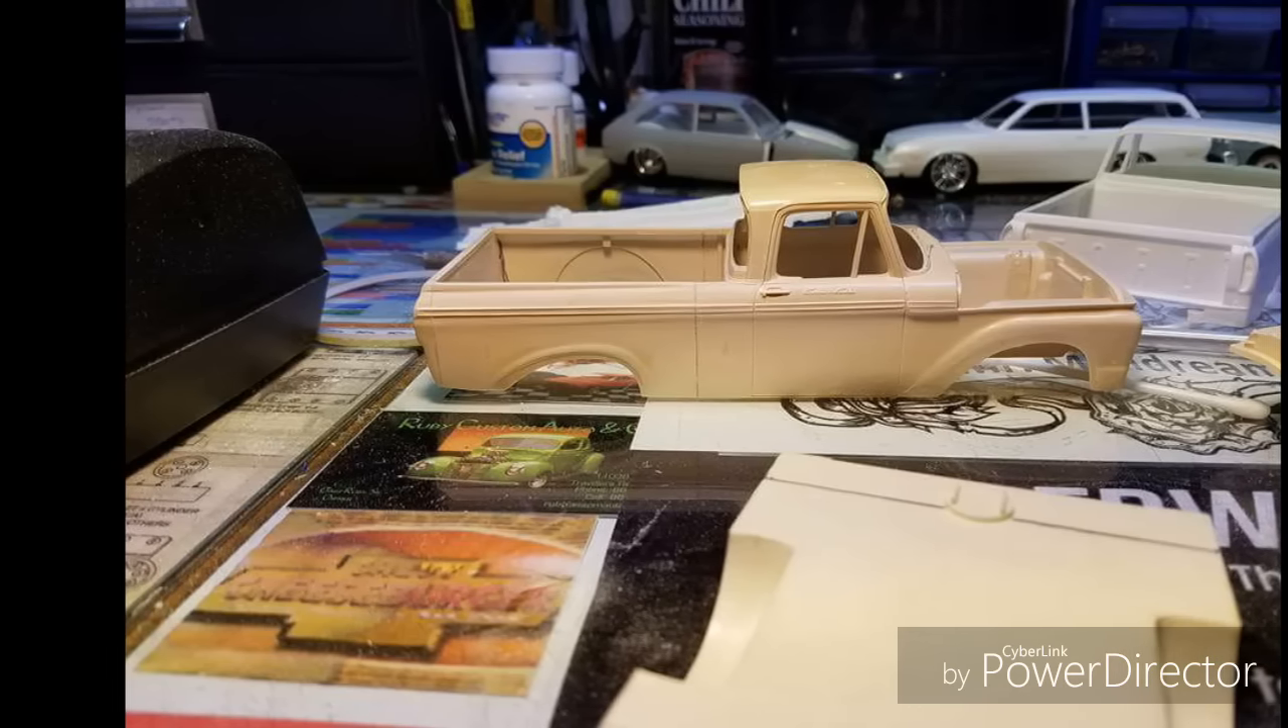And, there's the short bed back together.